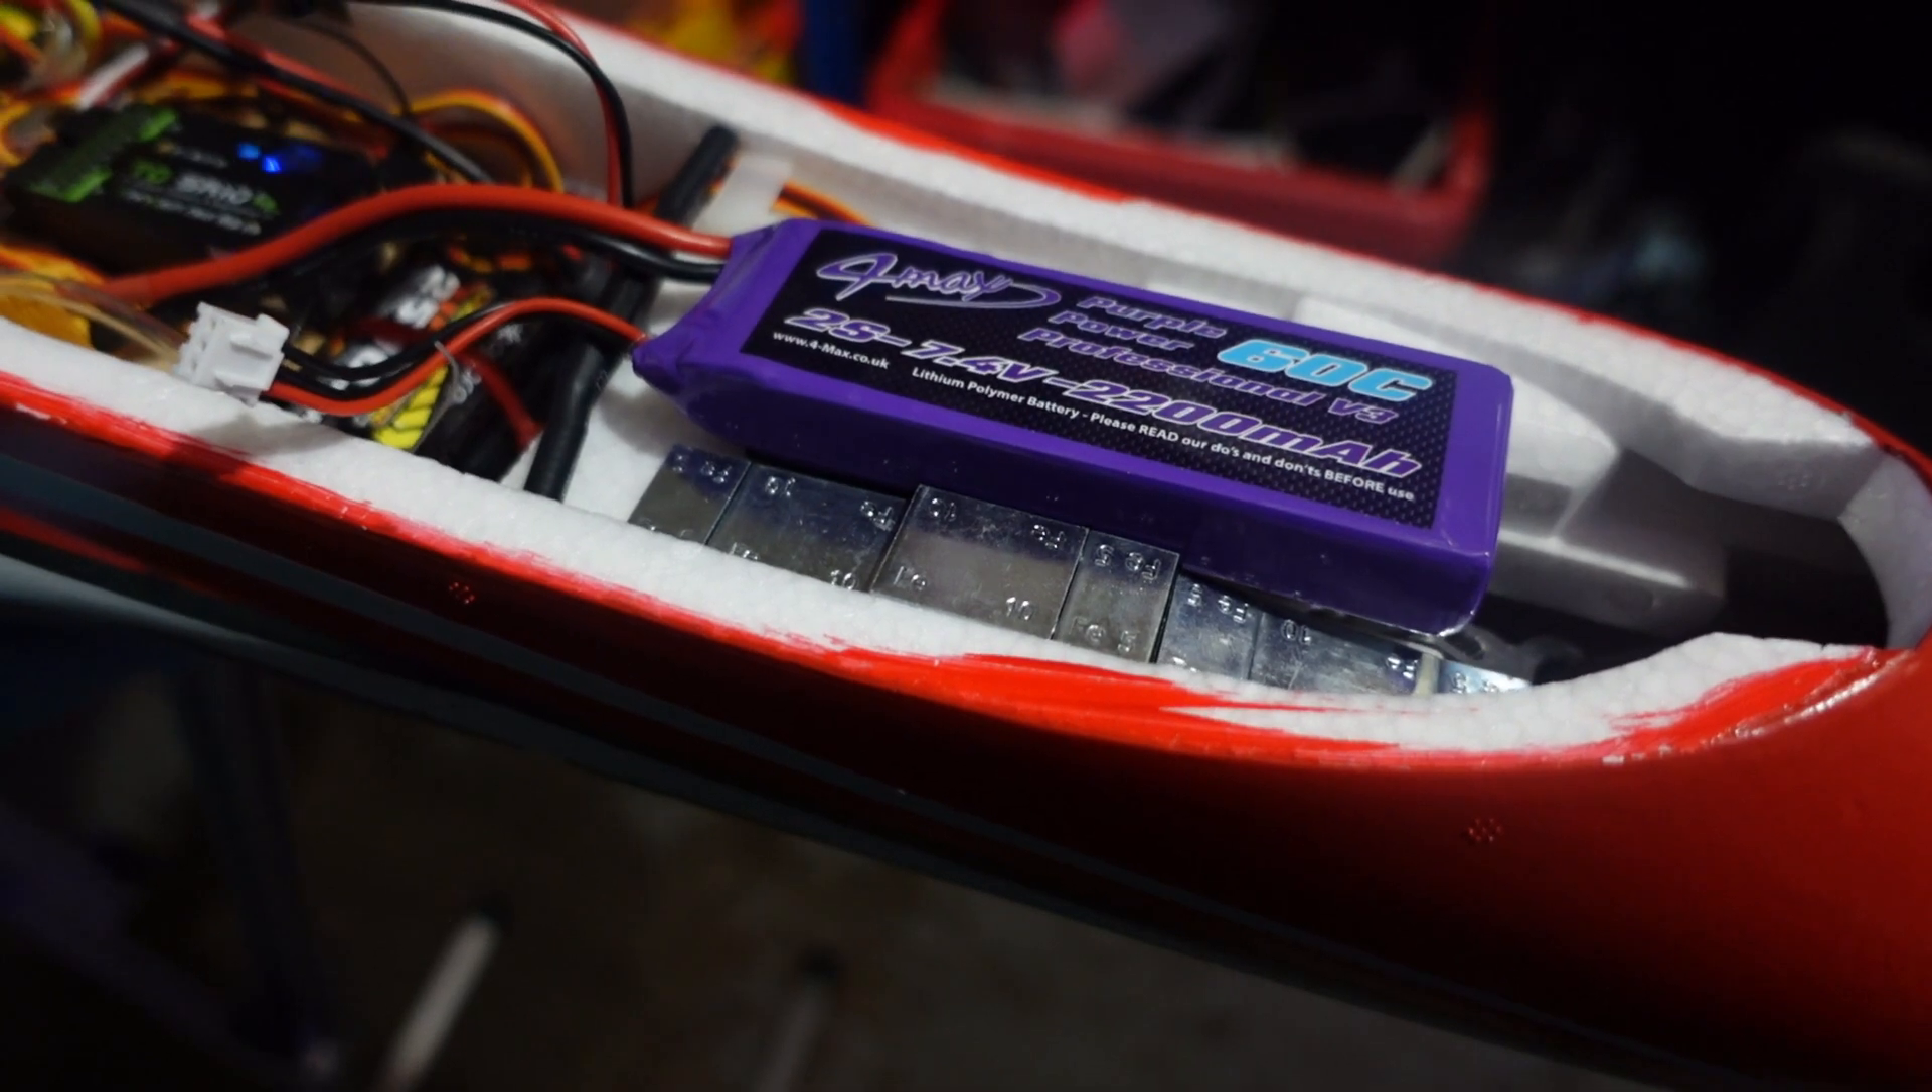And as you can see I've had to add some weight to the nose.